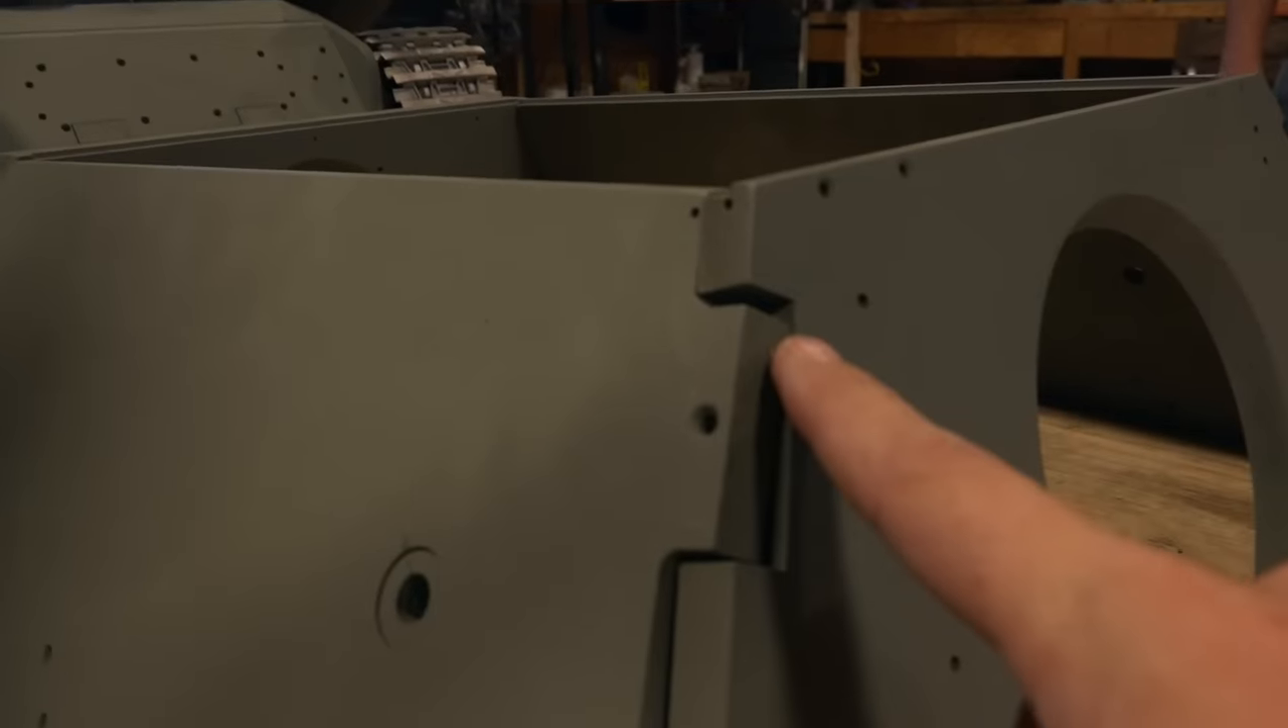Superstructure pieces are basically just linked together here you can see how the pieces are sitting nothing has been bolted in.